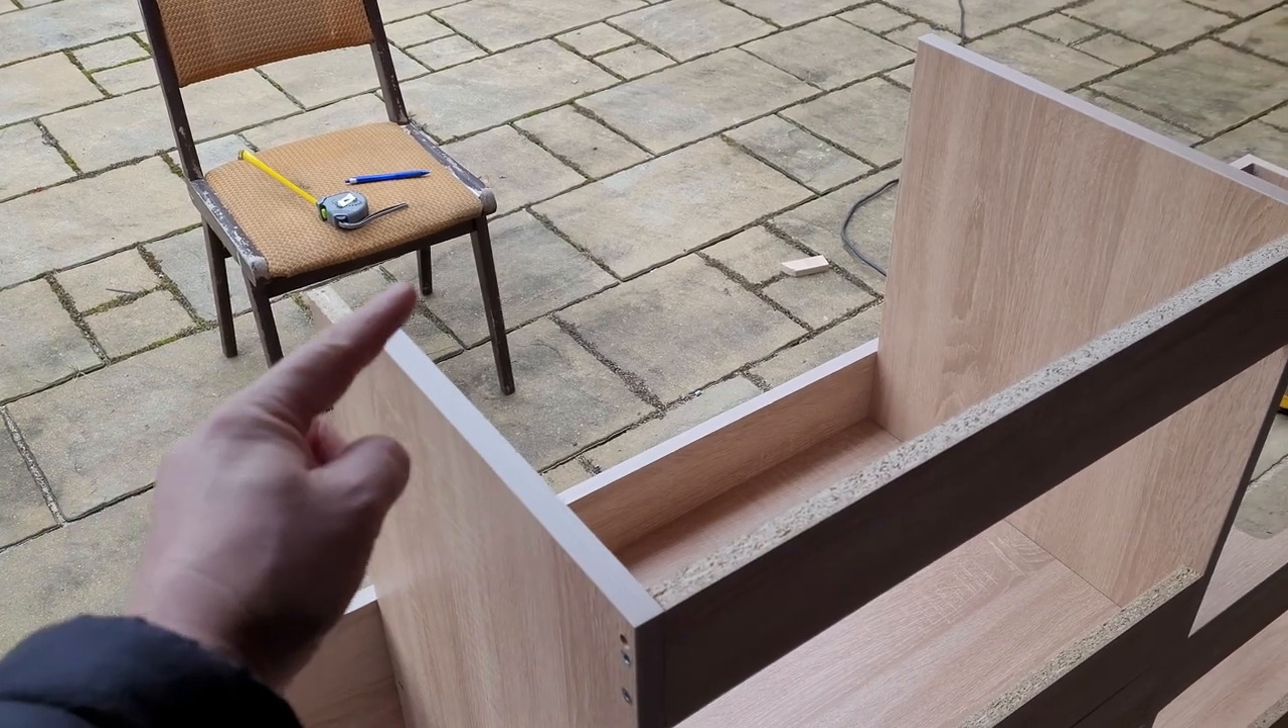Tutaj jeszcze na górę muszę dać deskę, ale oczywiście muszę ją wyciąć.